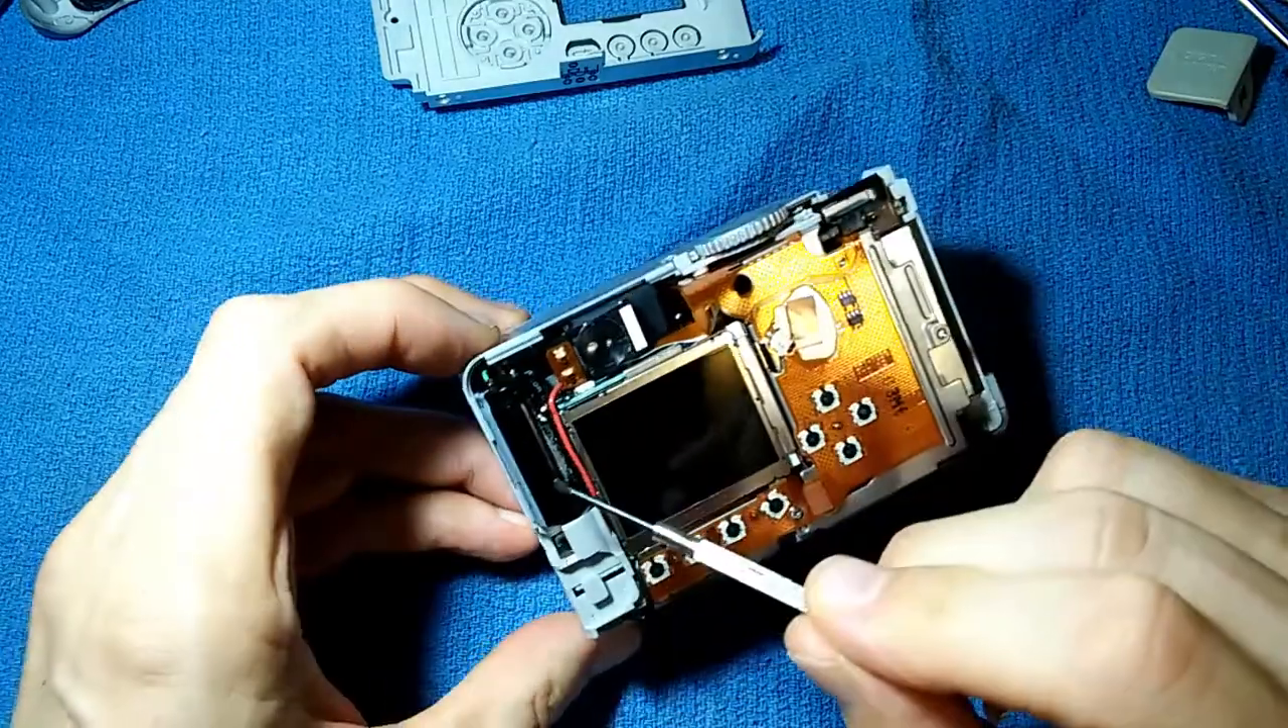And now we have the back exposed.